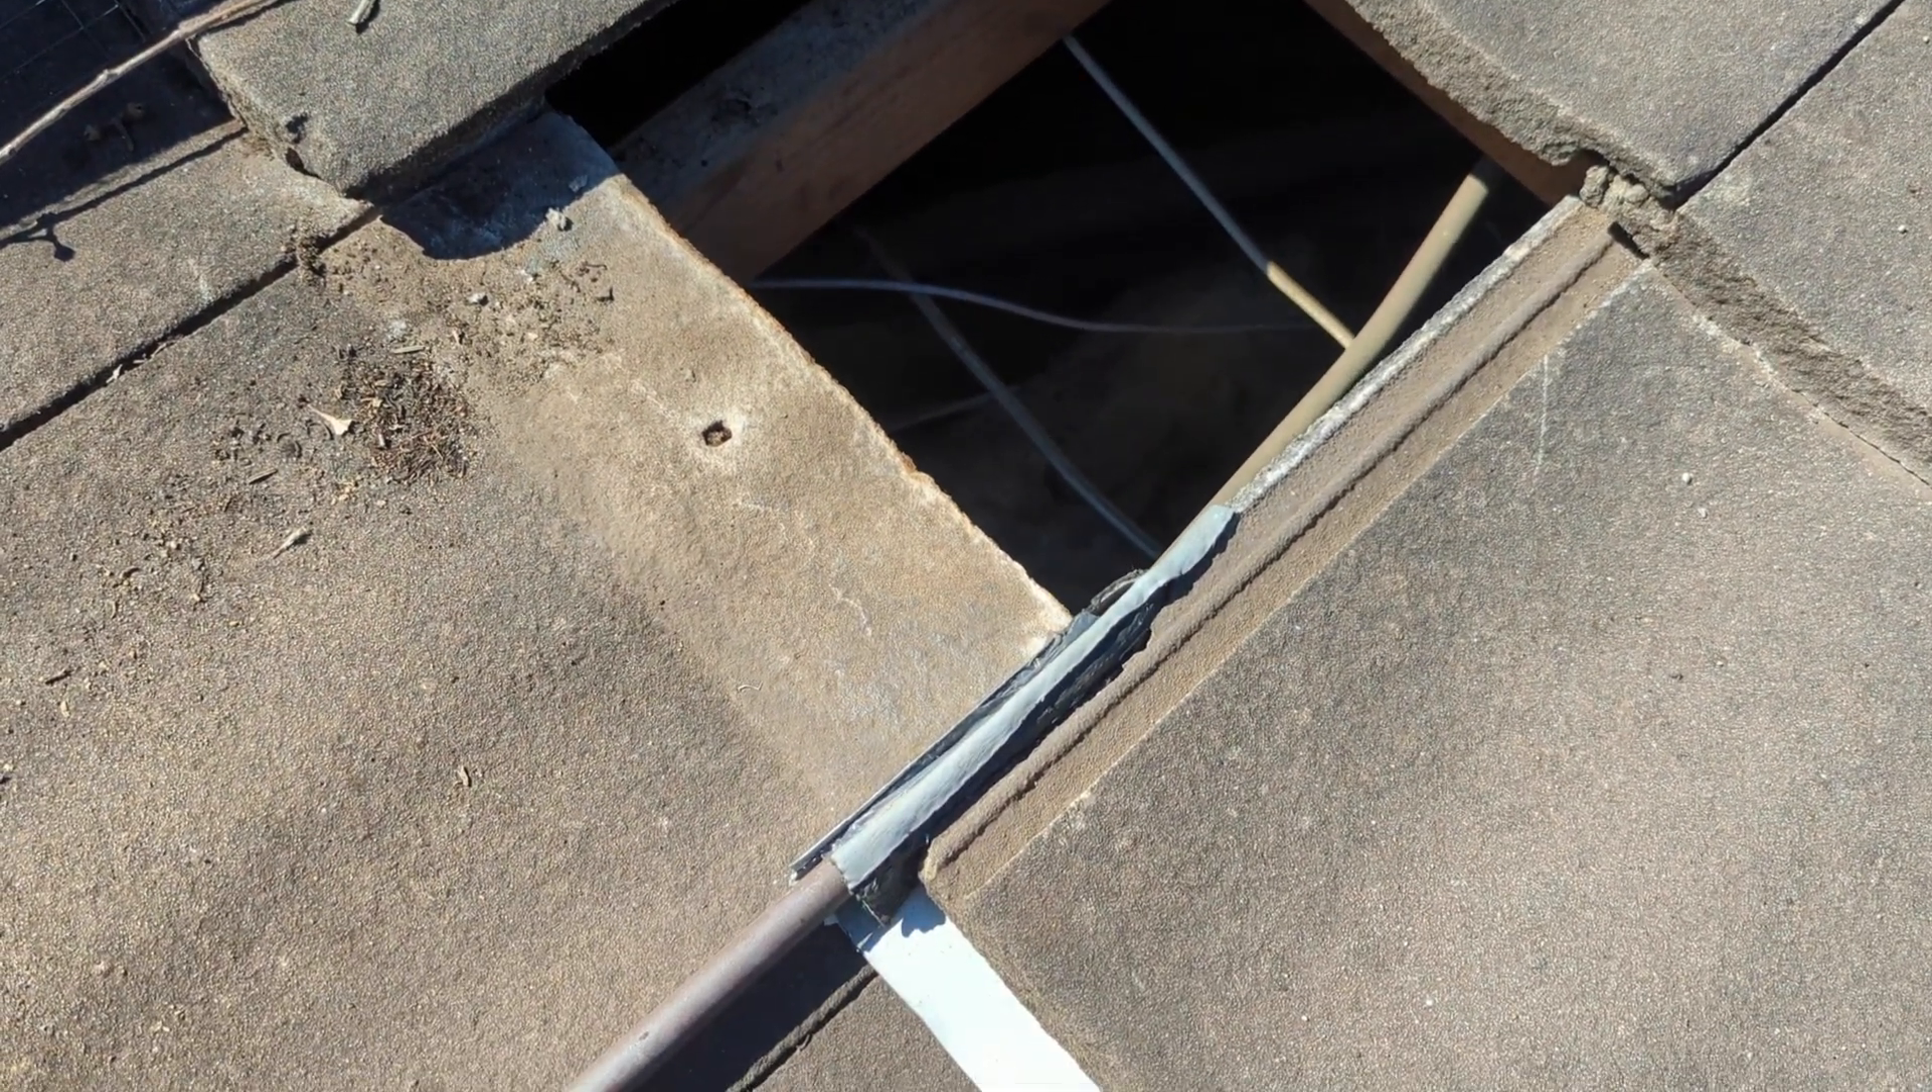So all we've got to do now is put the tile back and that's my tricky job done.